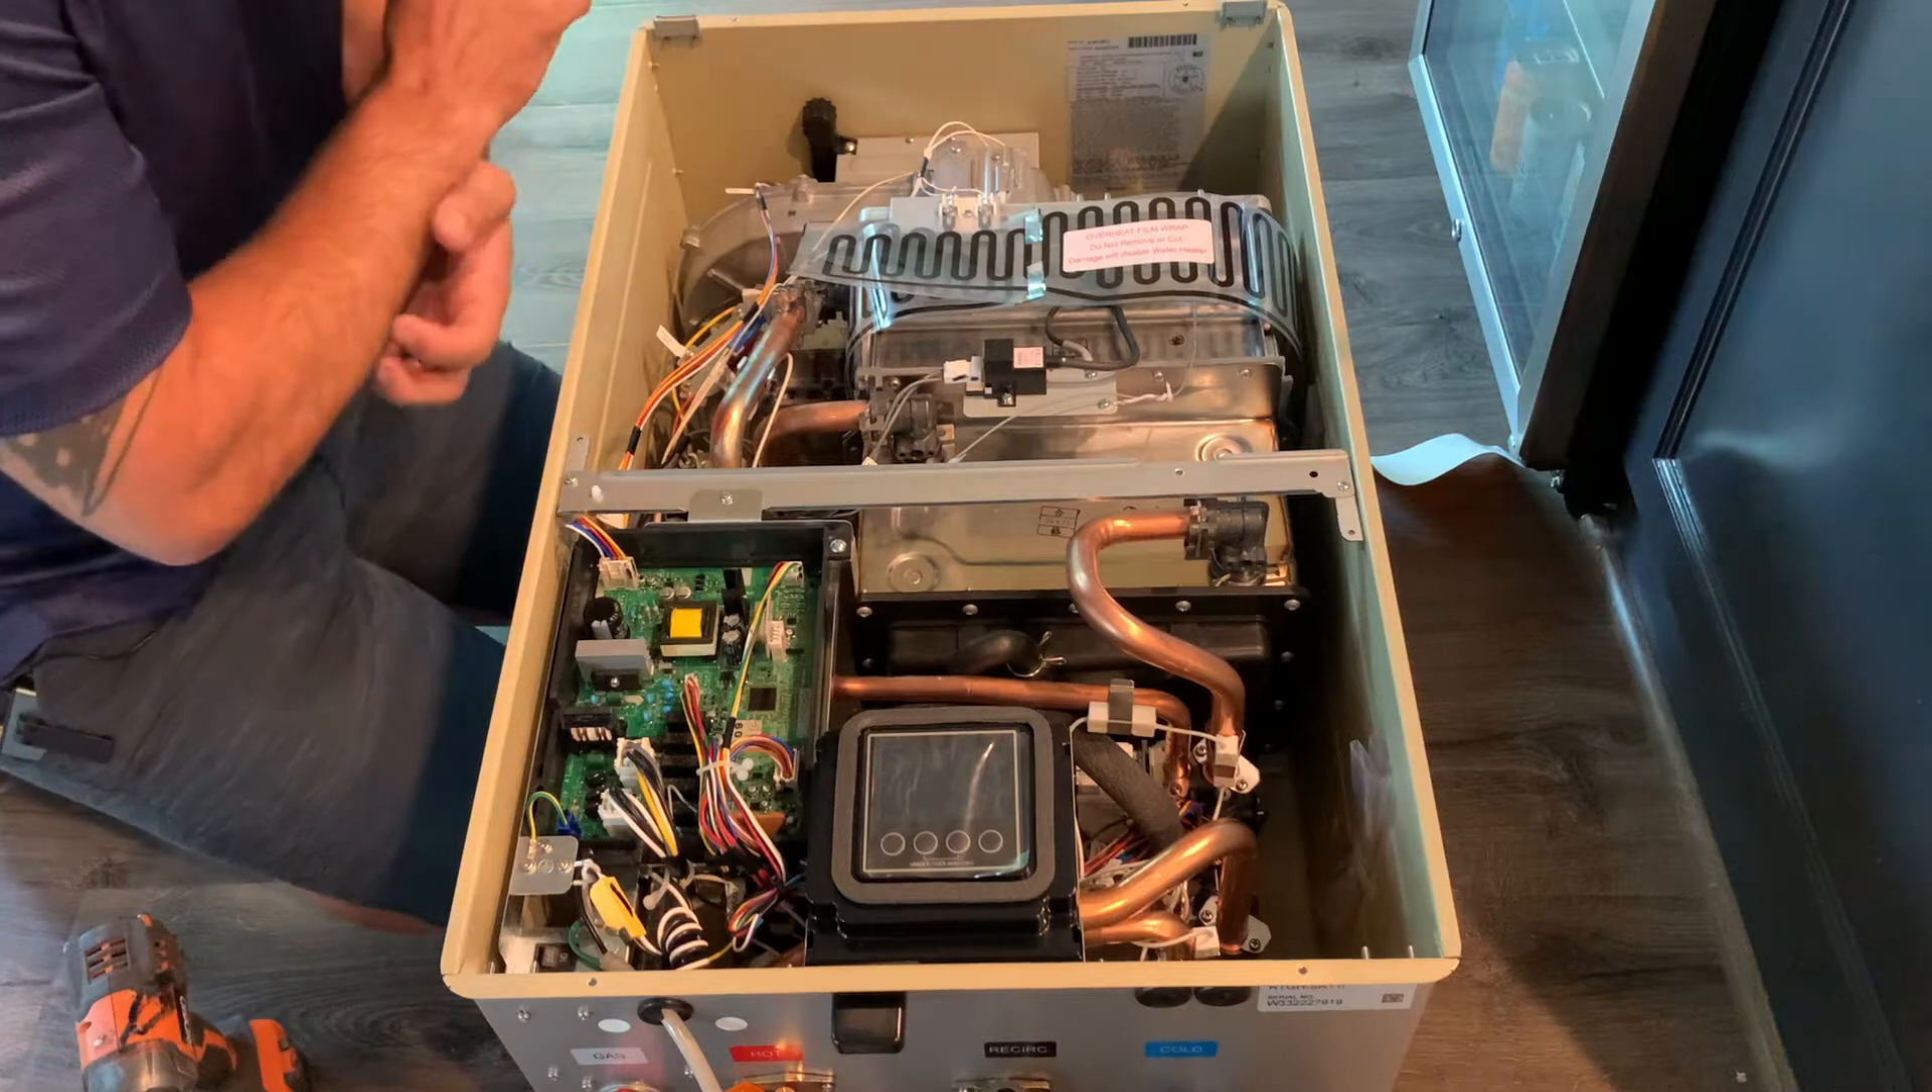So with the front cover removed, we're going to see some familiar things.